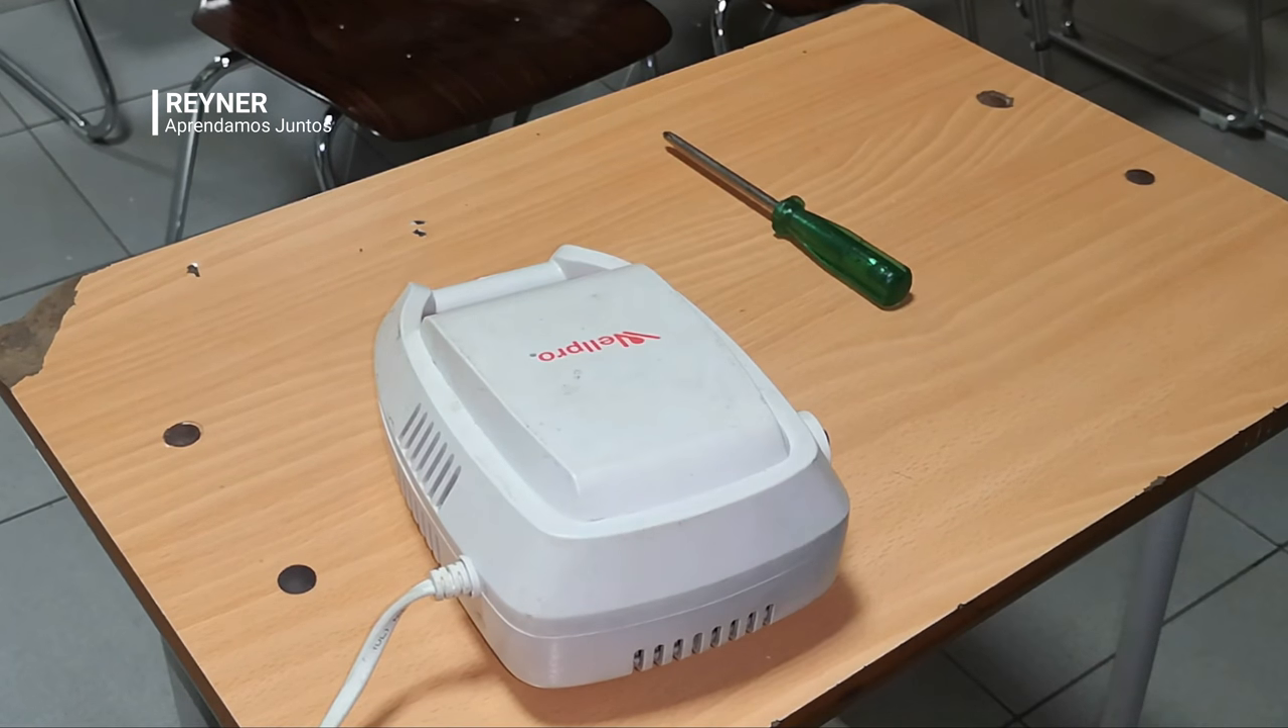Entonces aquí ya tenemos el nebulizador armado.